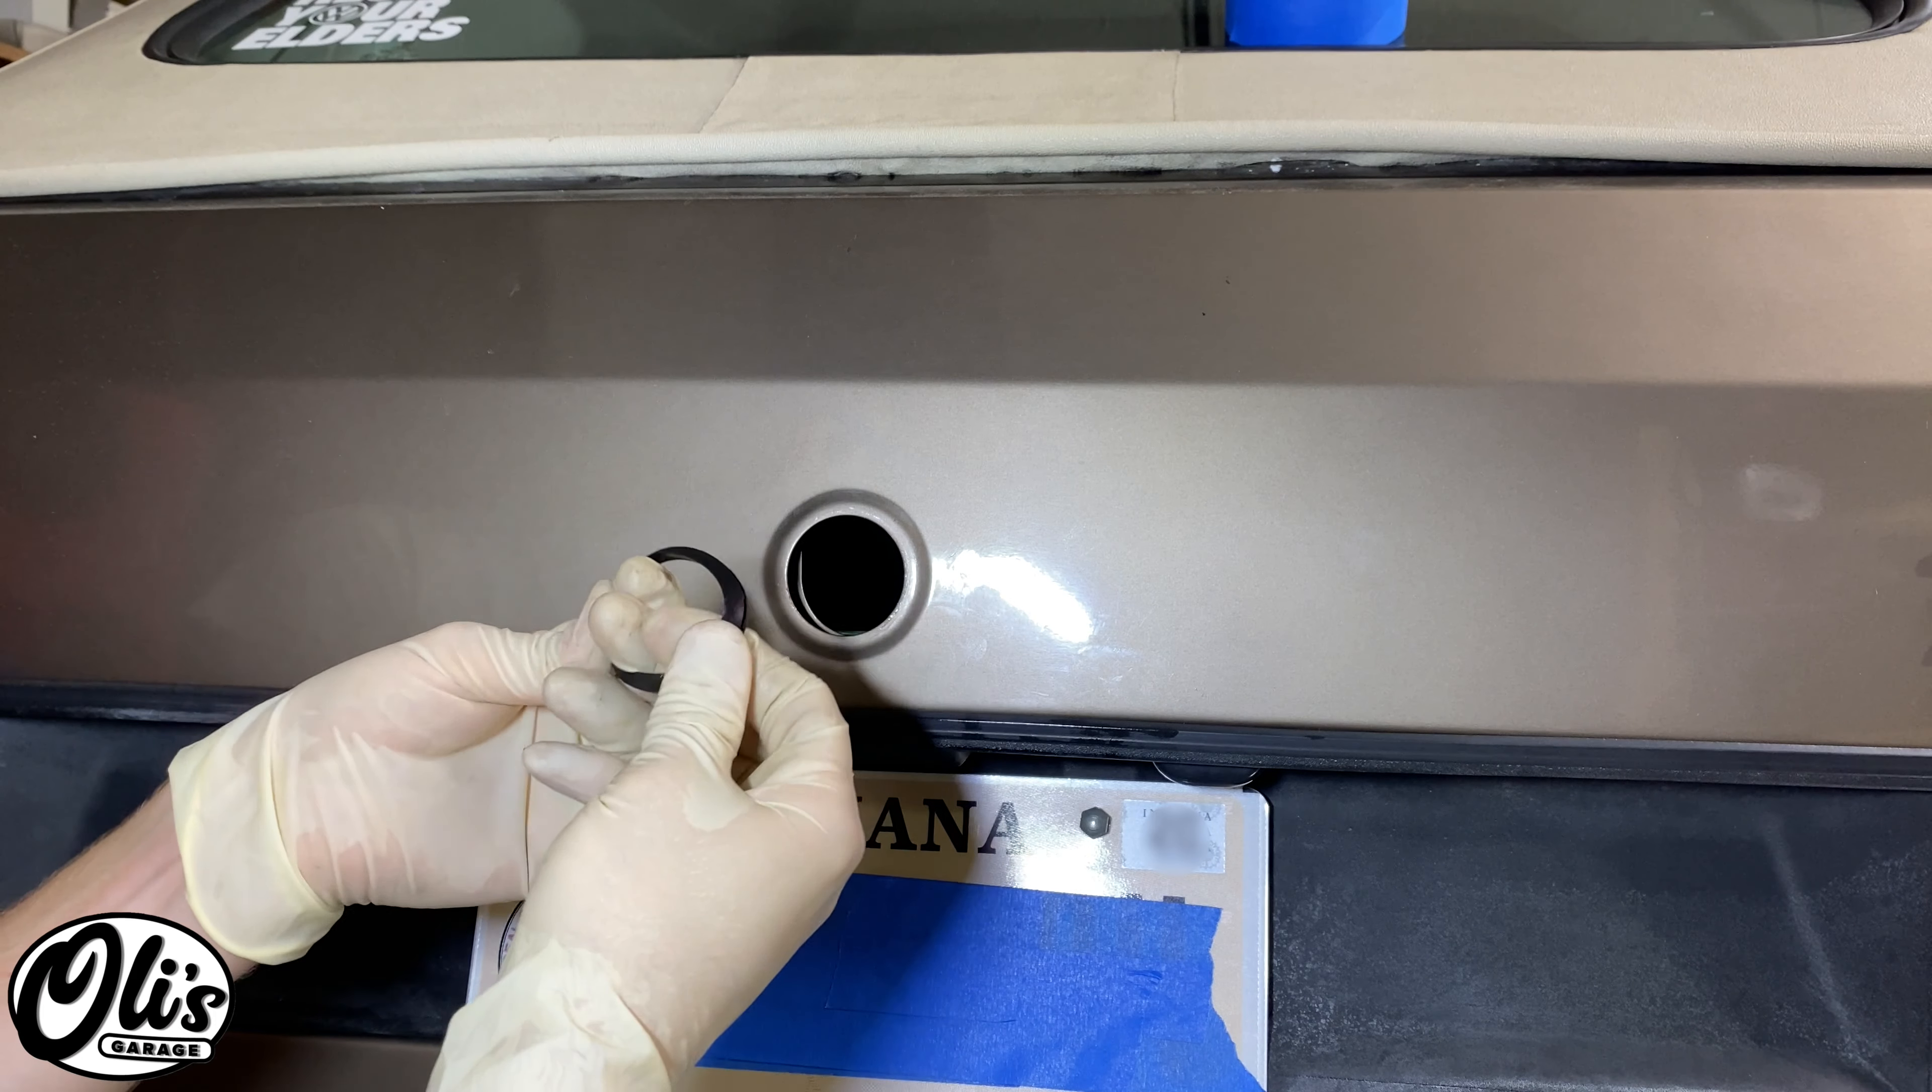And now my lock is out.